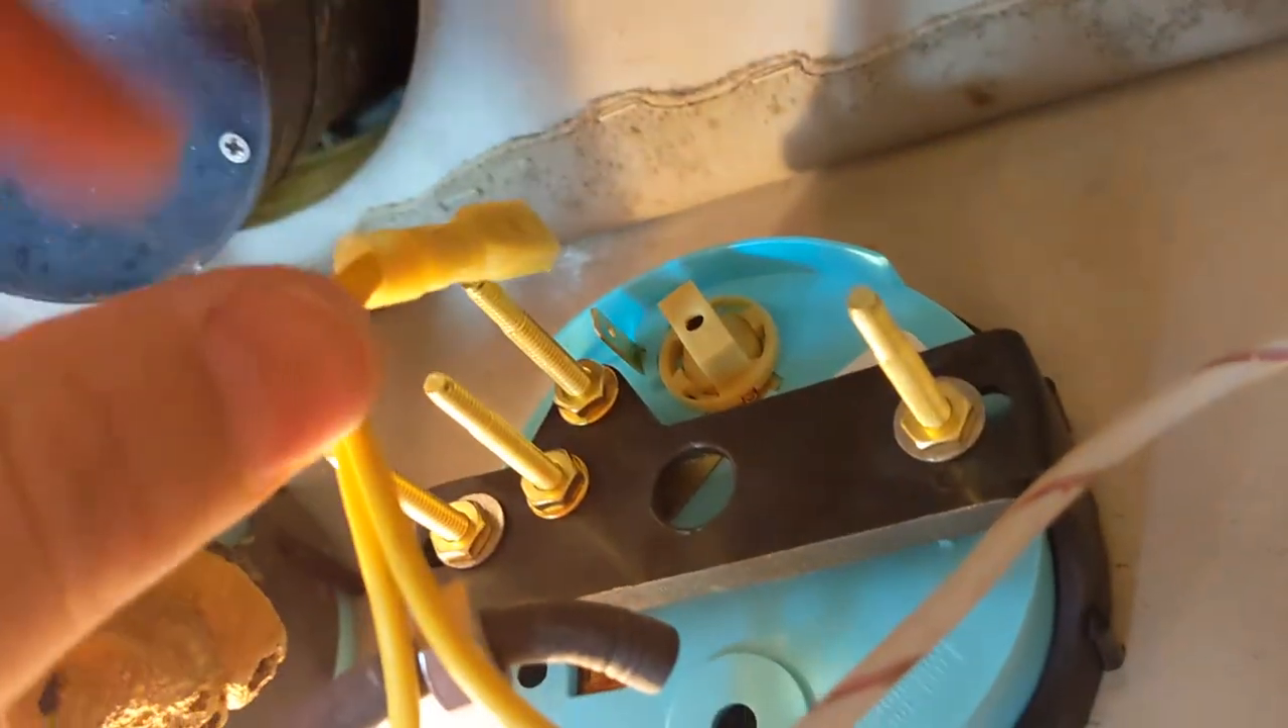Now i've got the new gauge mounted.